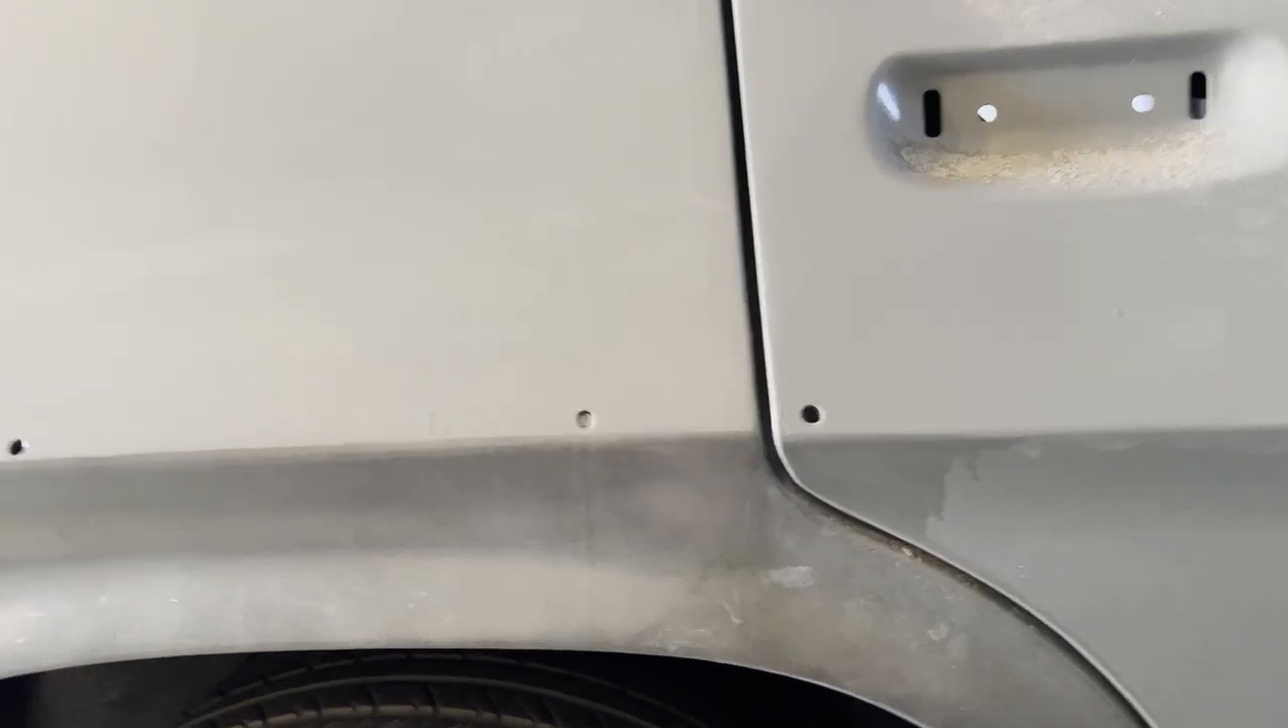Now, you see how we've got a nice gap all the way down? It's very consistent.